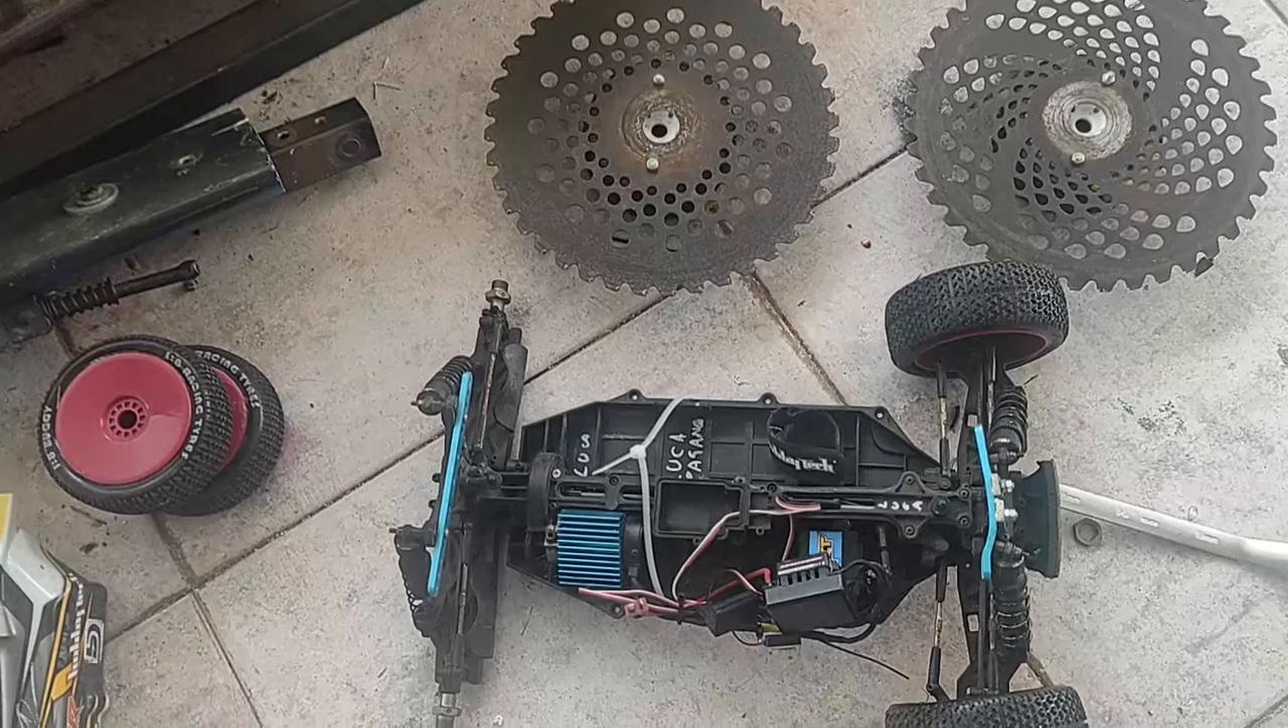Ragazzi ho completato le due ruote non mi resta che montarle e fare un test.